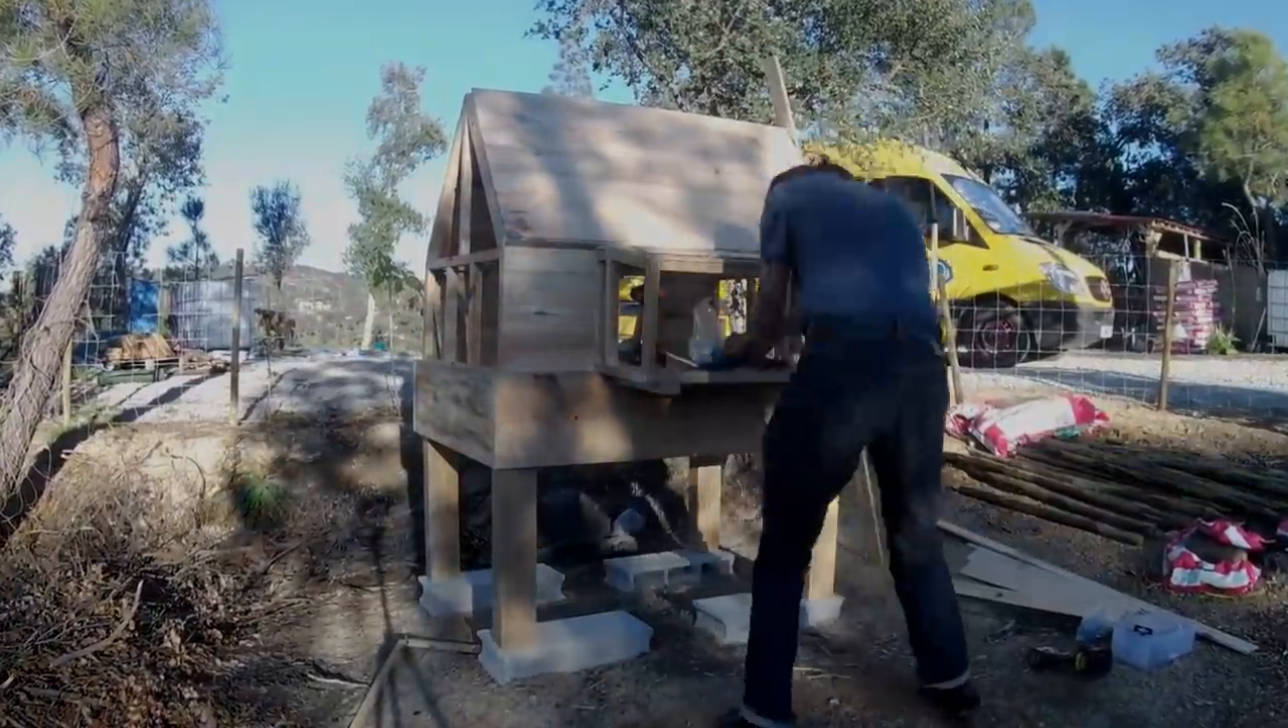The roof is on.